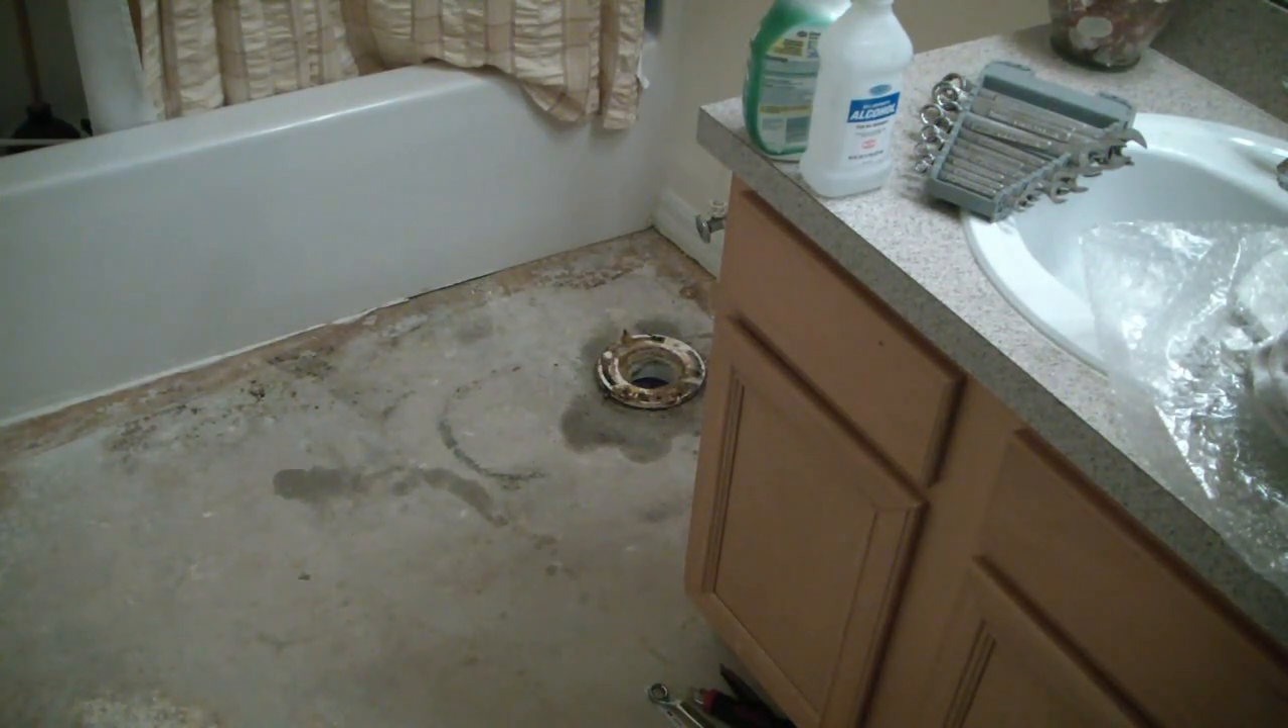The floor came up really easy as you probably can see there.